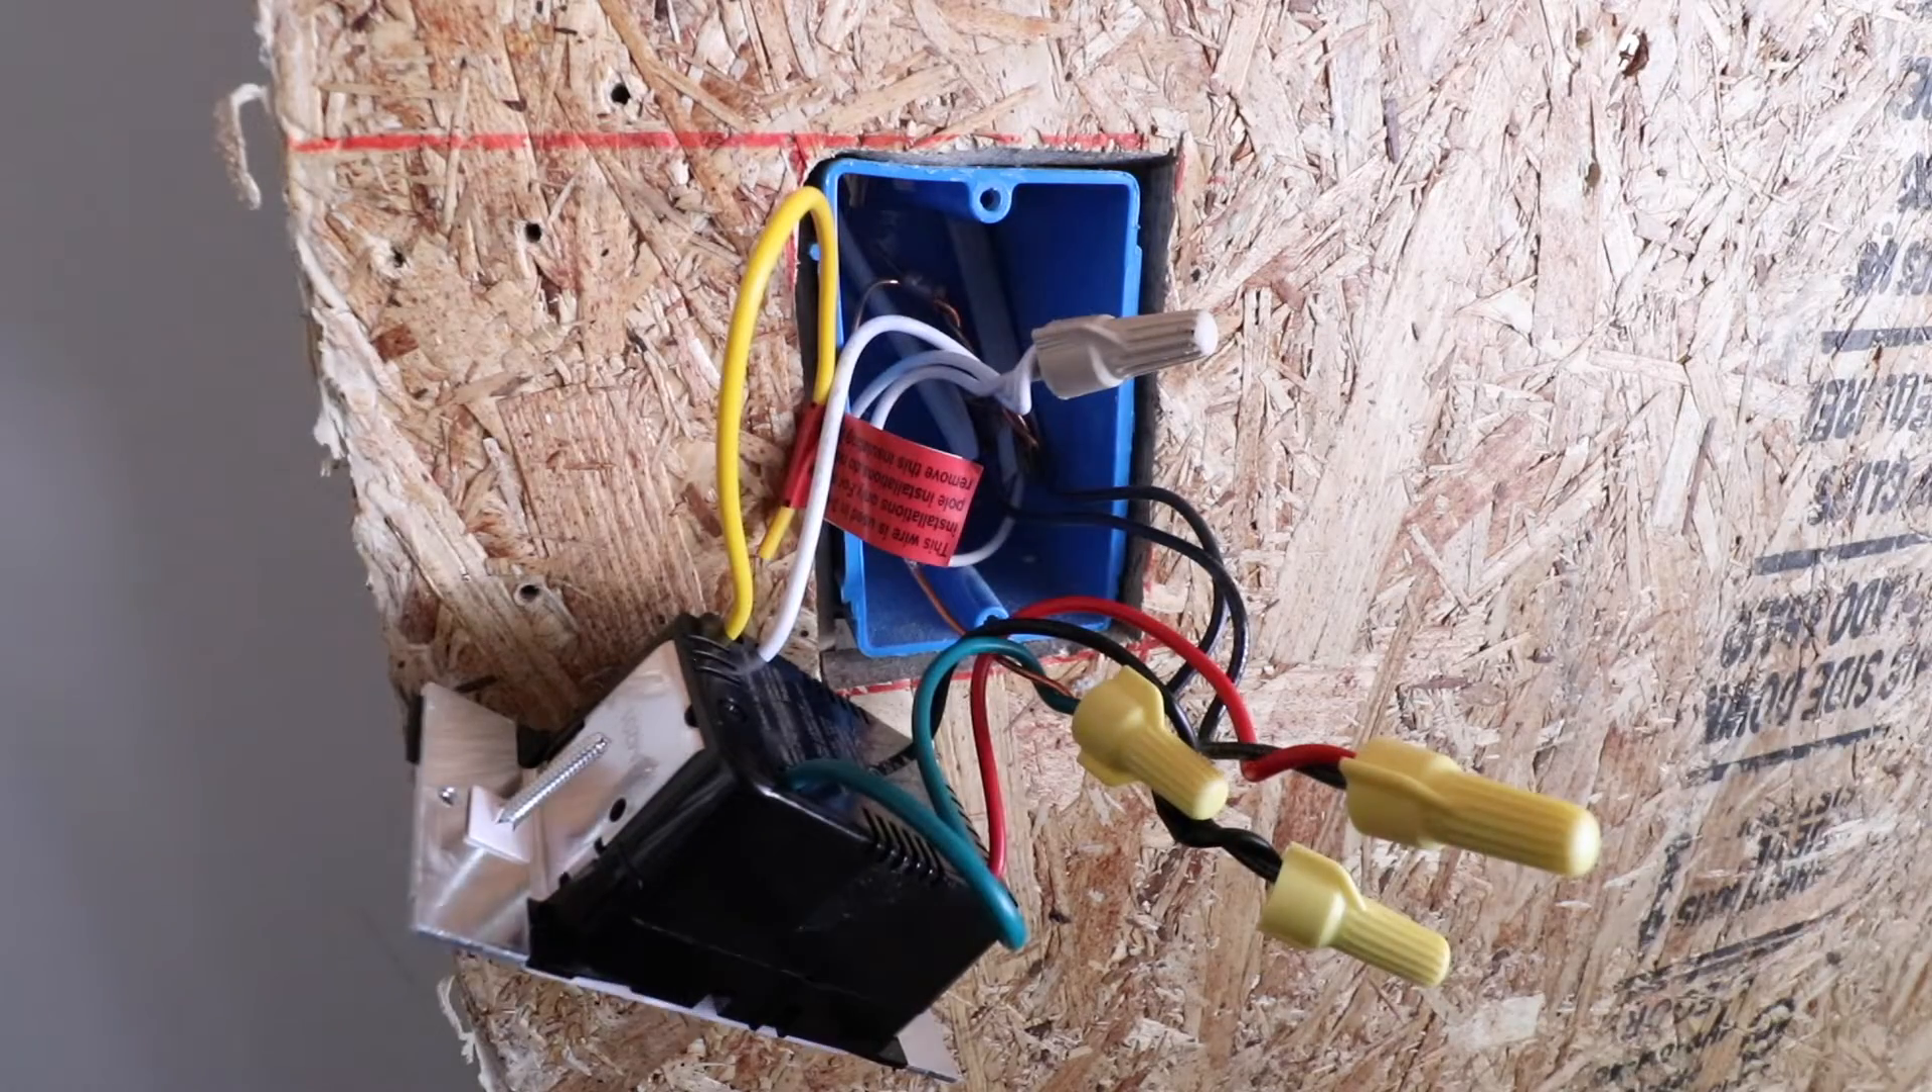Now that we've got everything wired up all we need to do is put these wires back into the junction box.